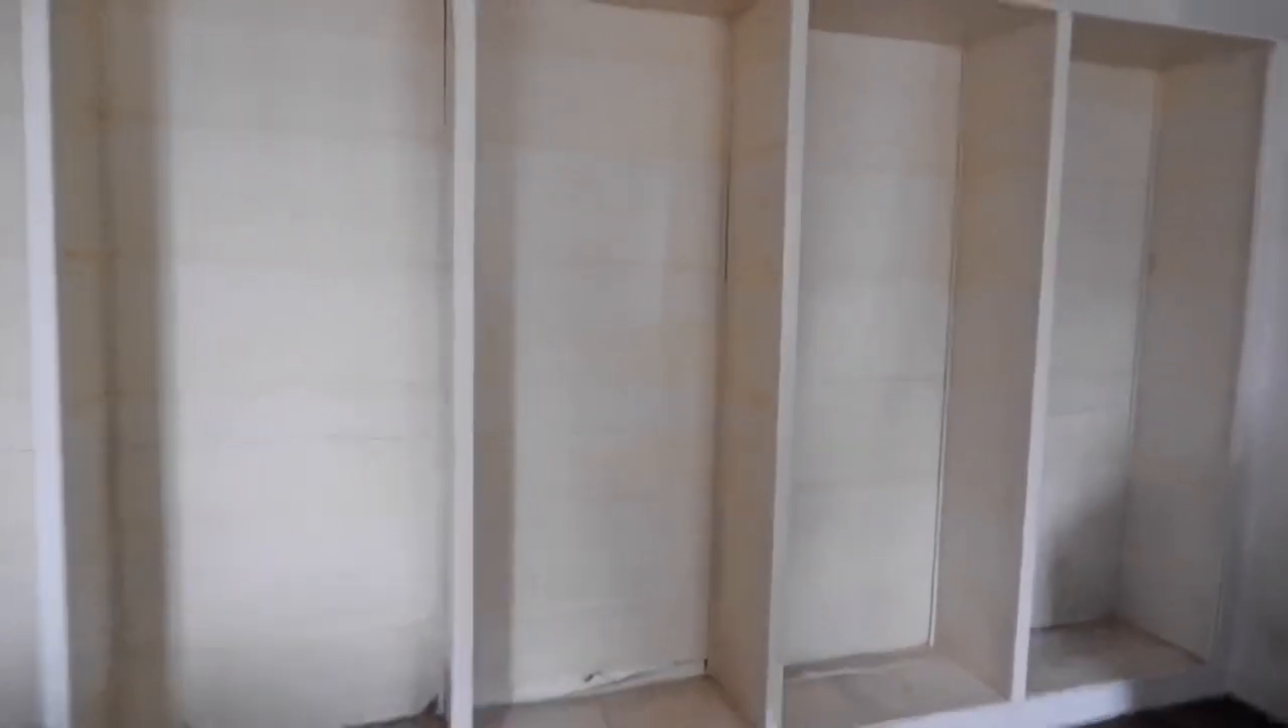Okay, so I finished taking off the shelves.